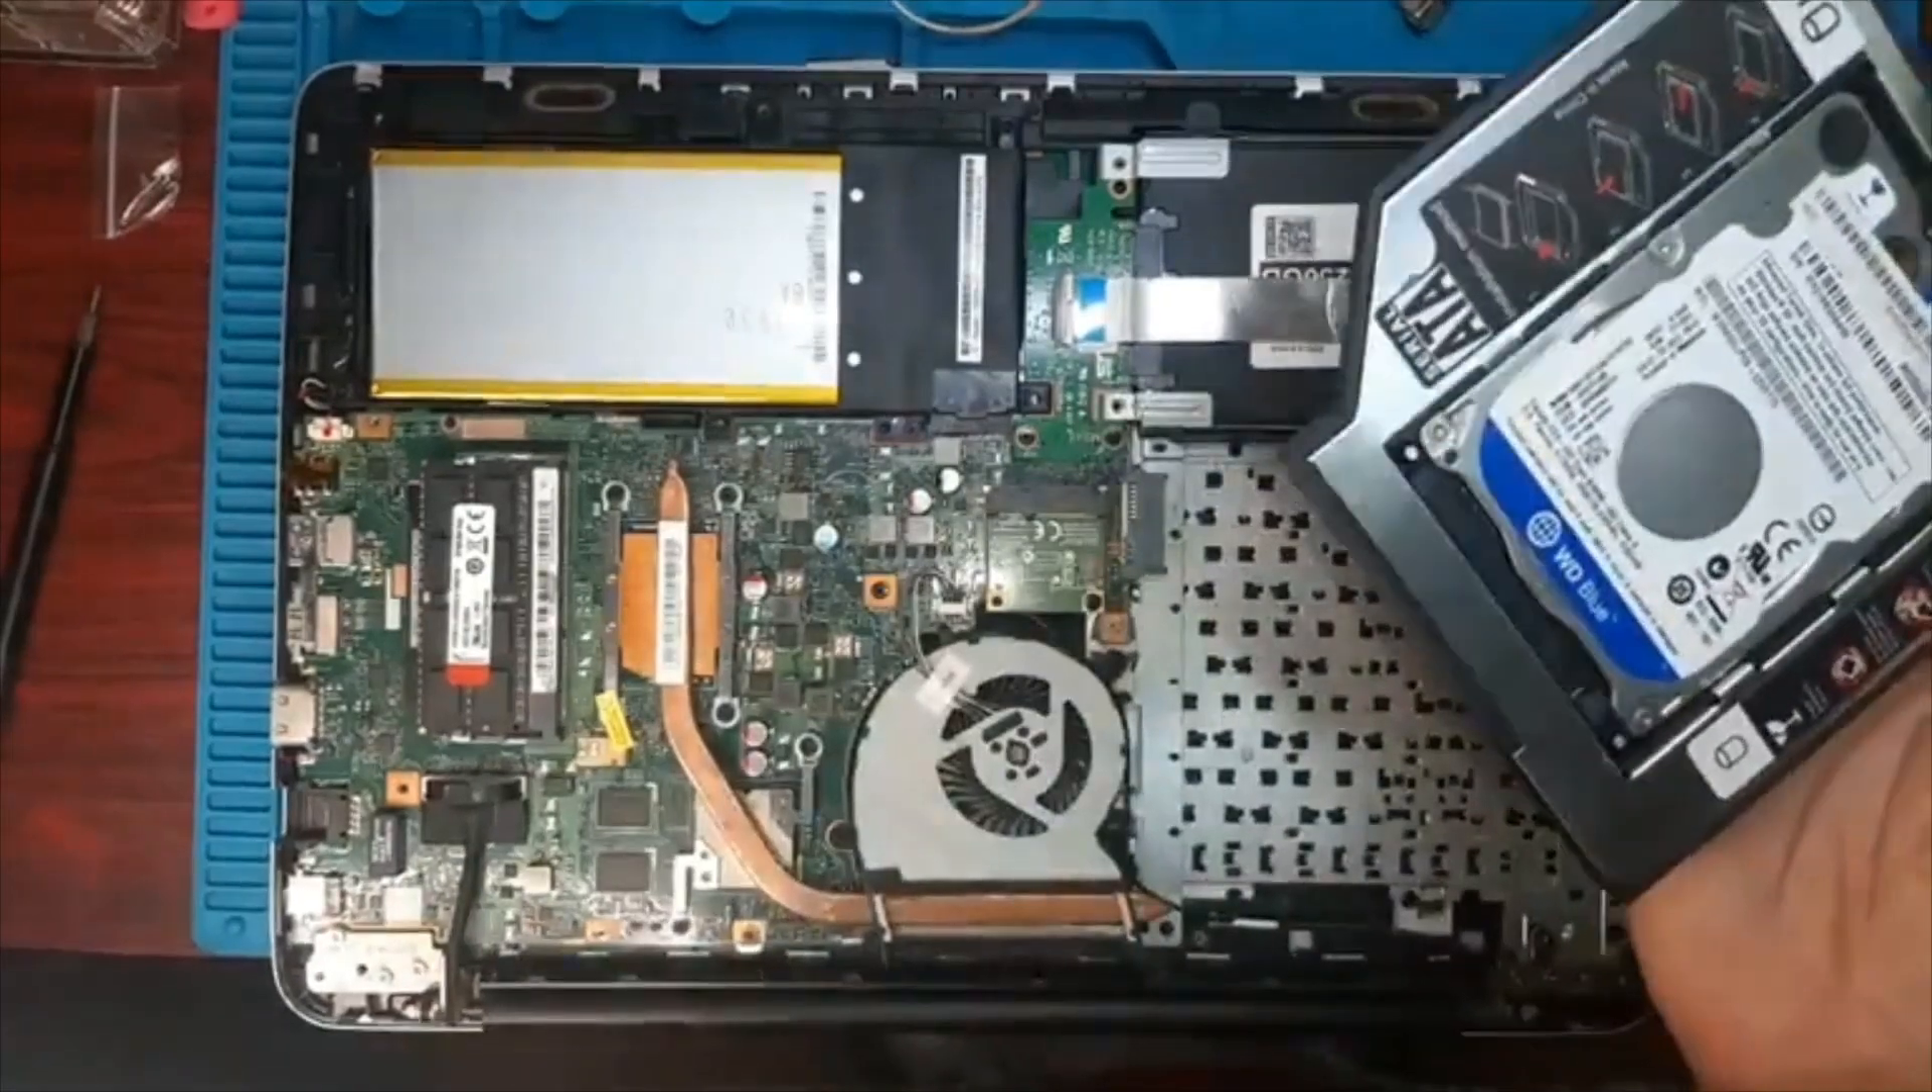Nakakabit na po yung hard drive natin luma dito sa caddy.